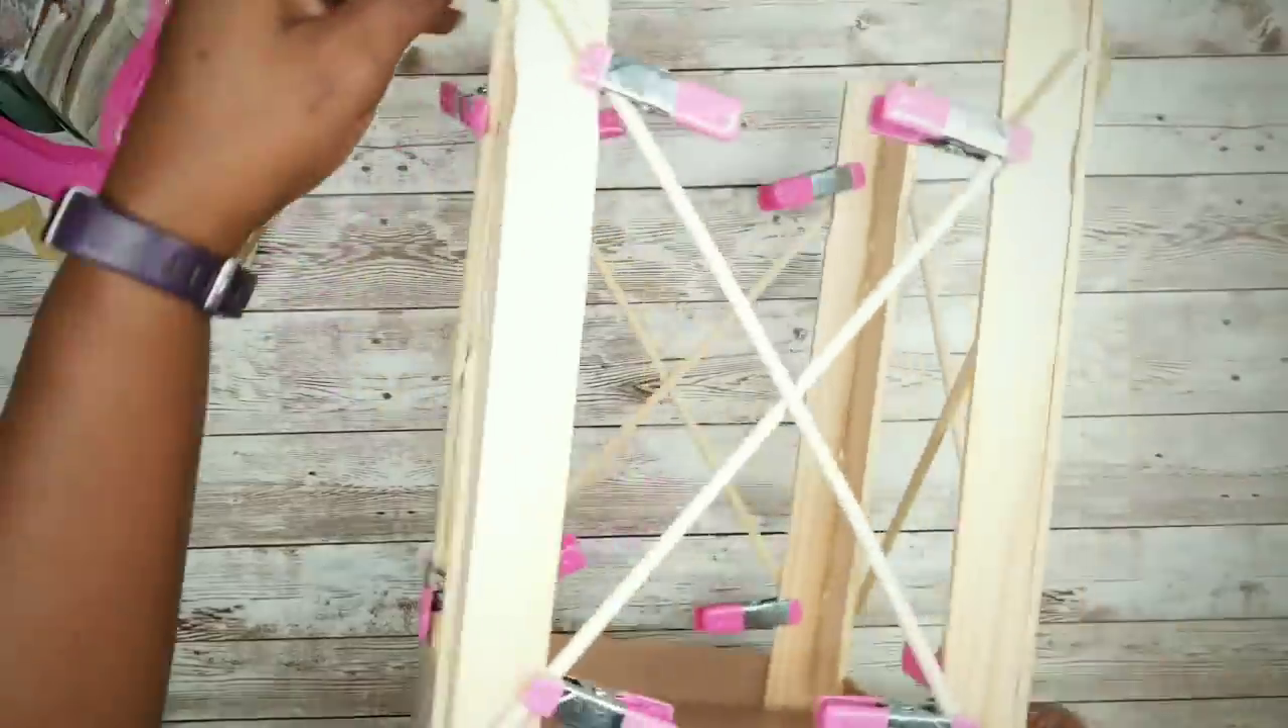And here are all the sides glued and held in place with the clips.